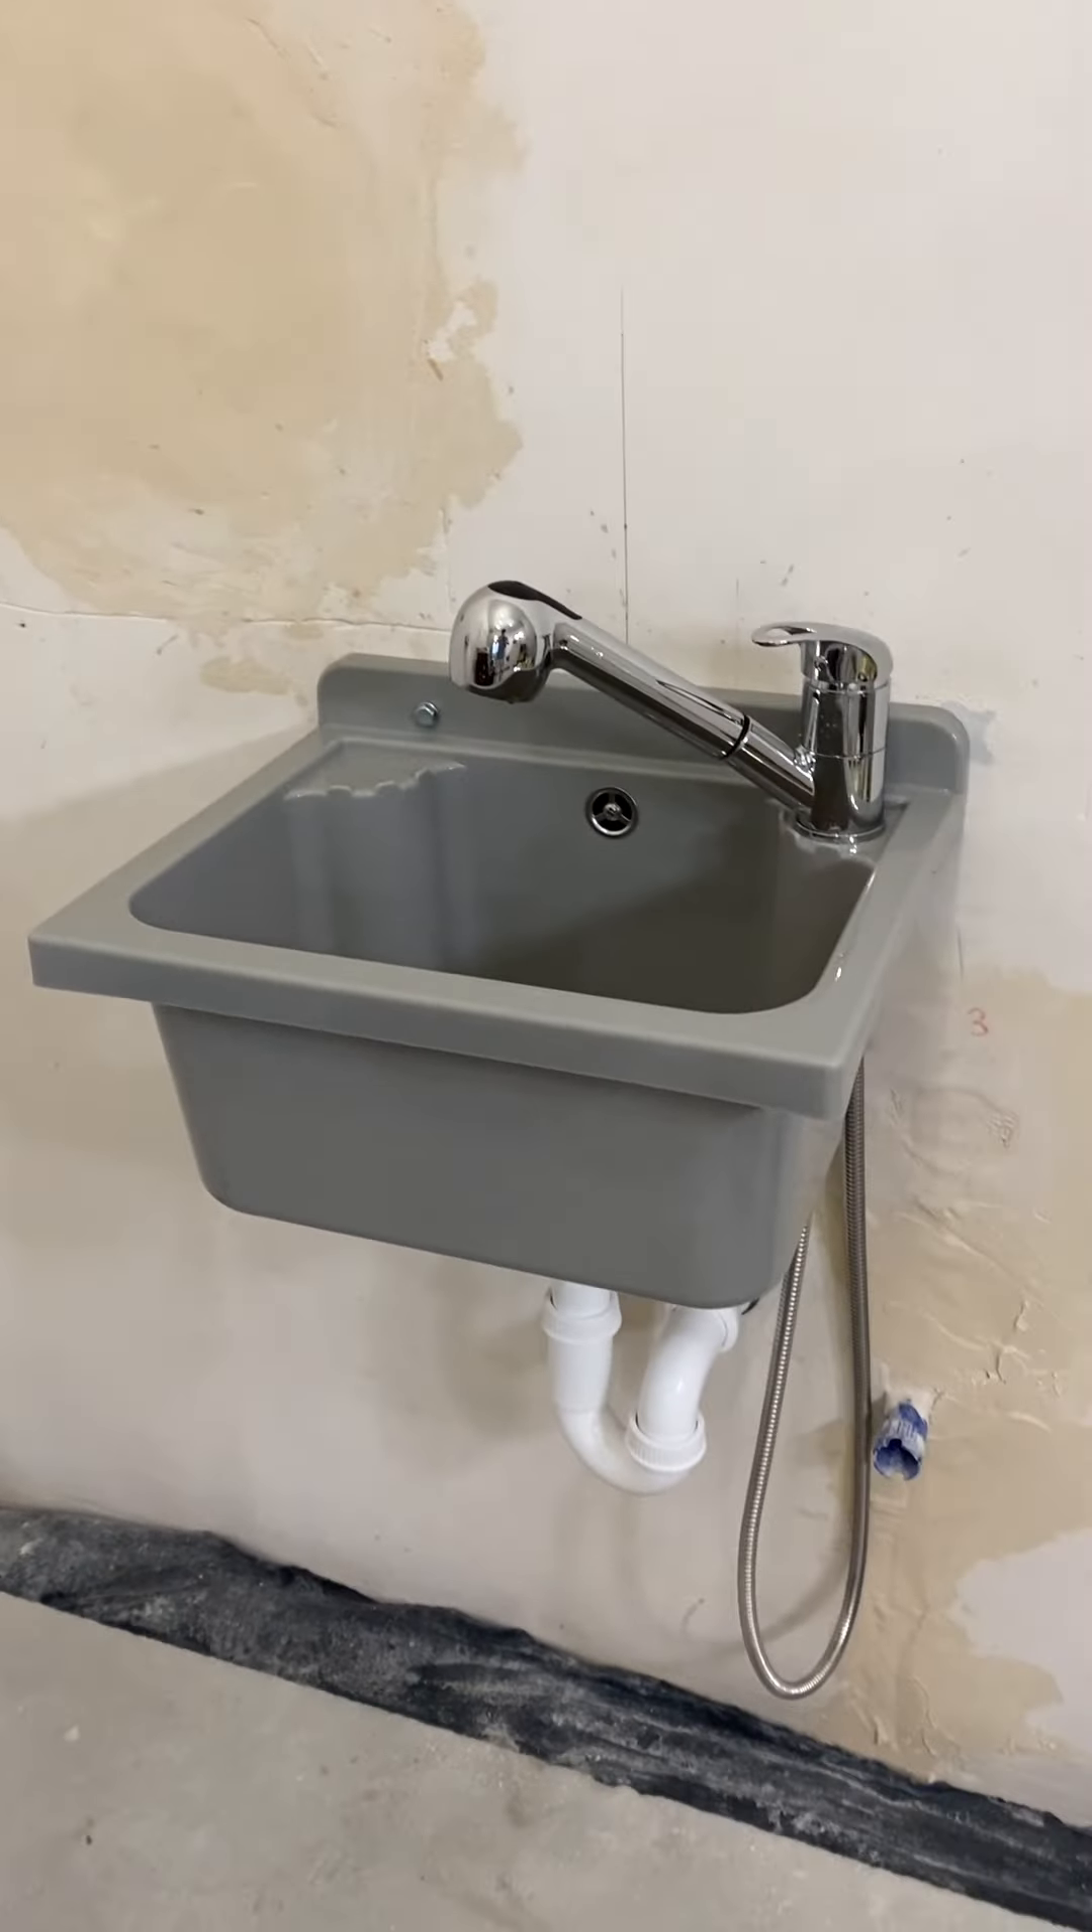A tak prezentuje się zamontowany zlew.